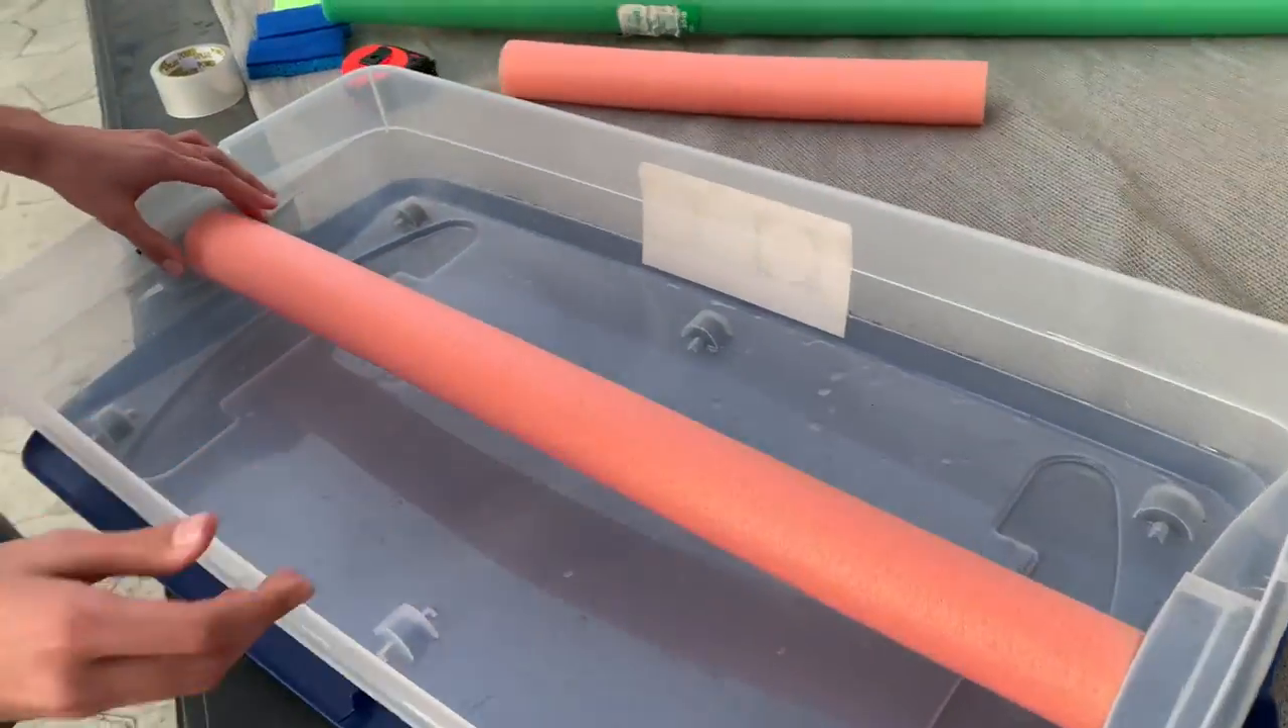As you can see the pool noodle fits perfectly and will act as the center divider for the boat track race.